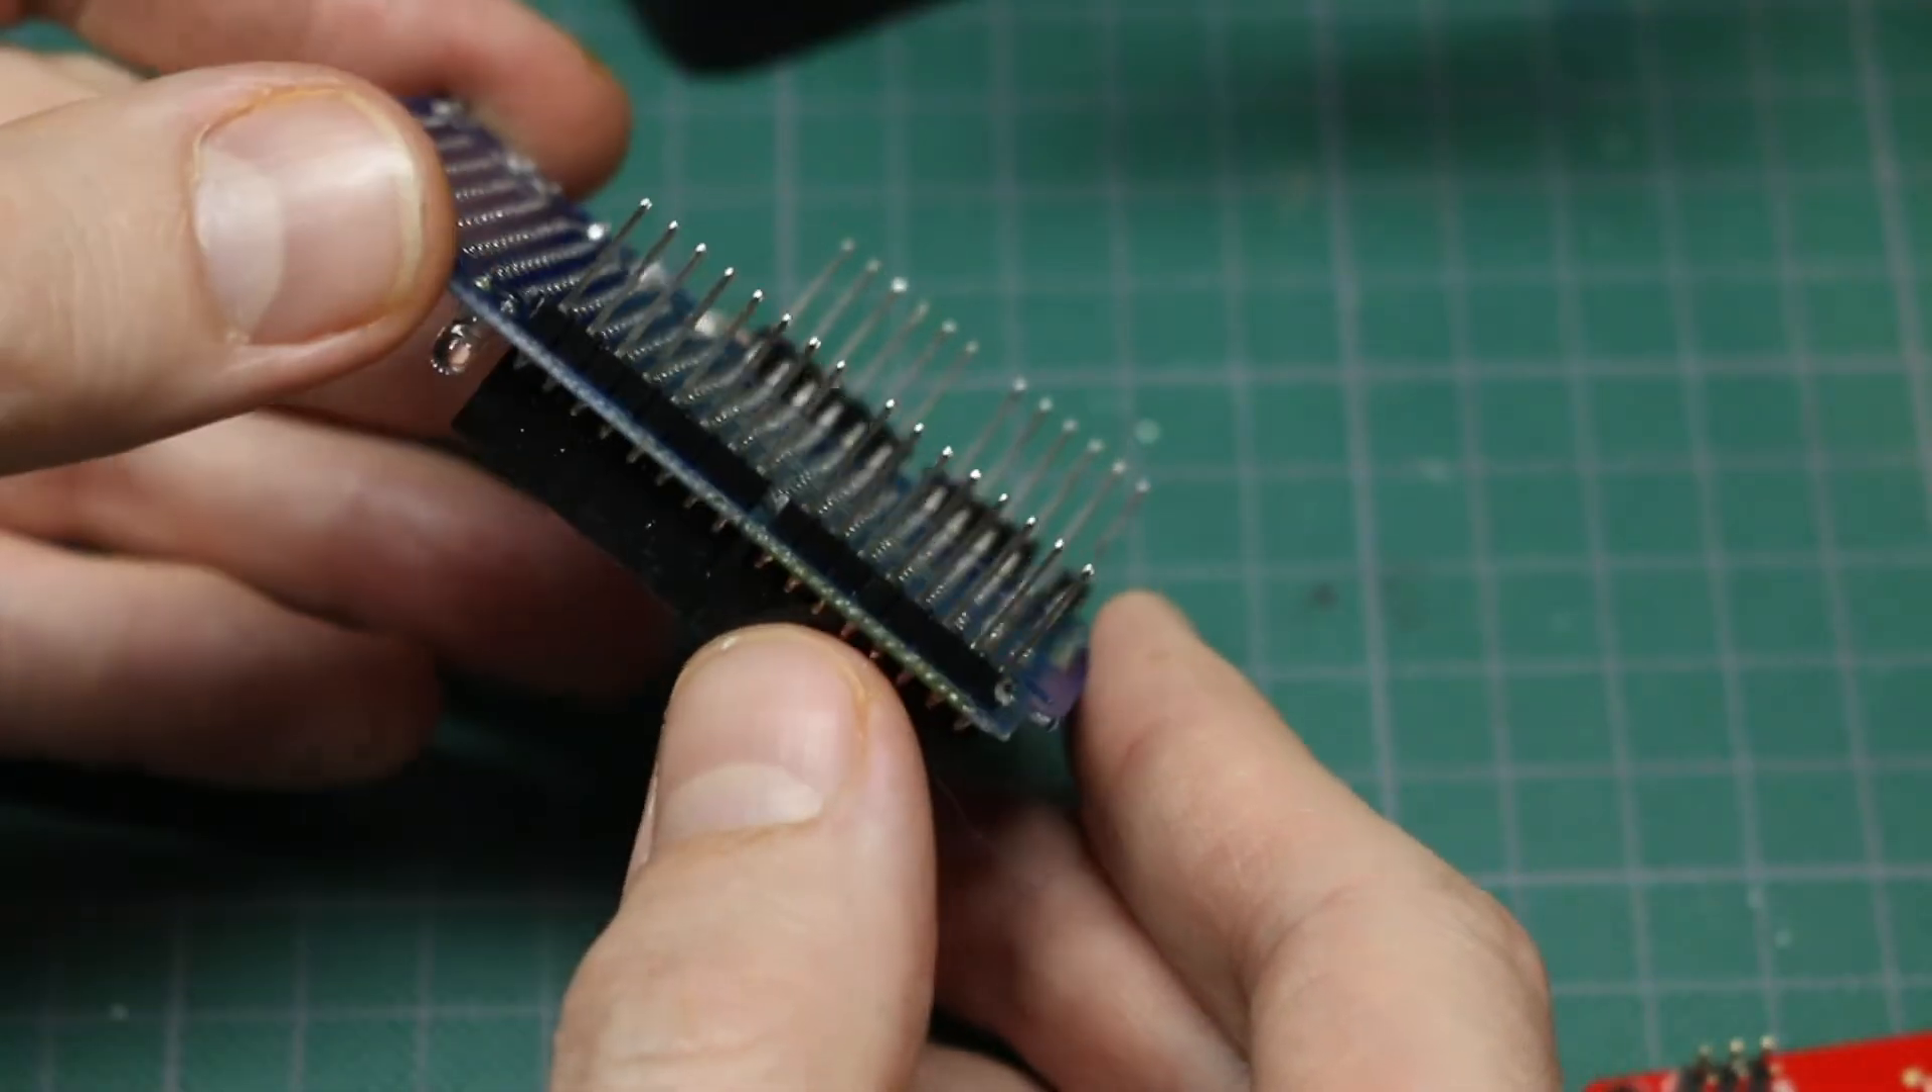Now we've got the new headers in place.